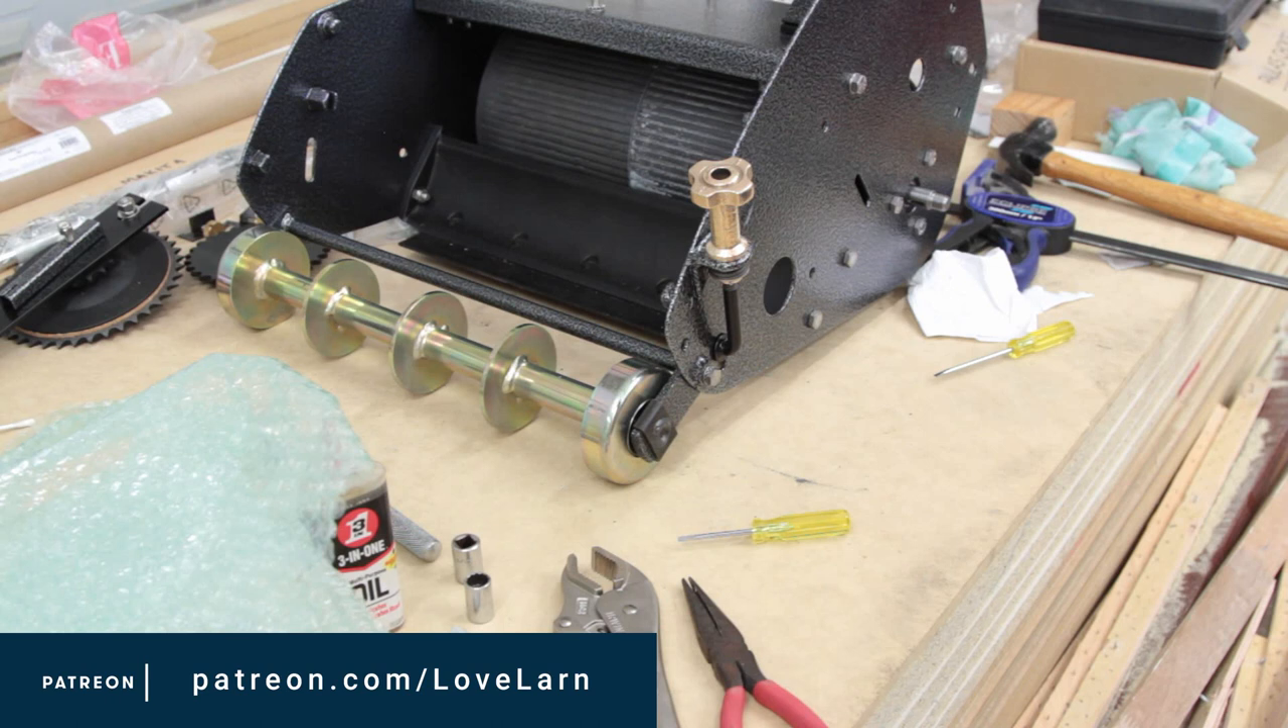That's our lovely brass height adjuster in place now.